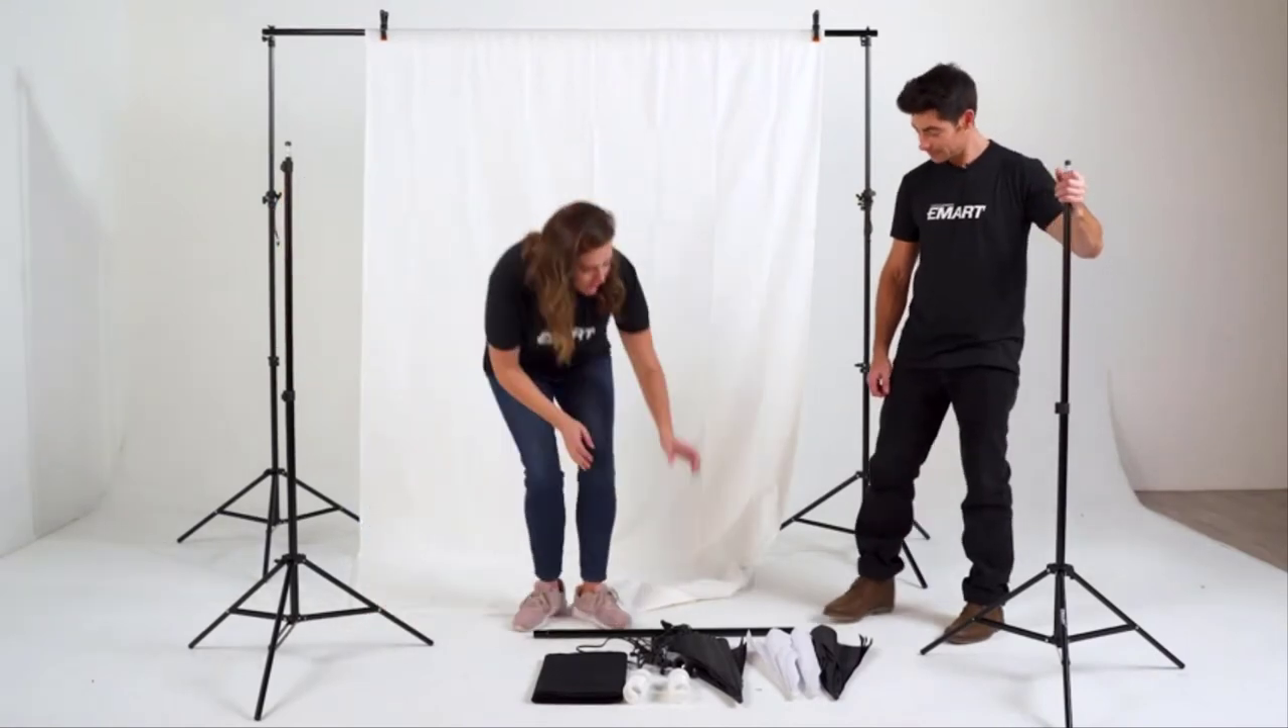Now we have our light stands in place.